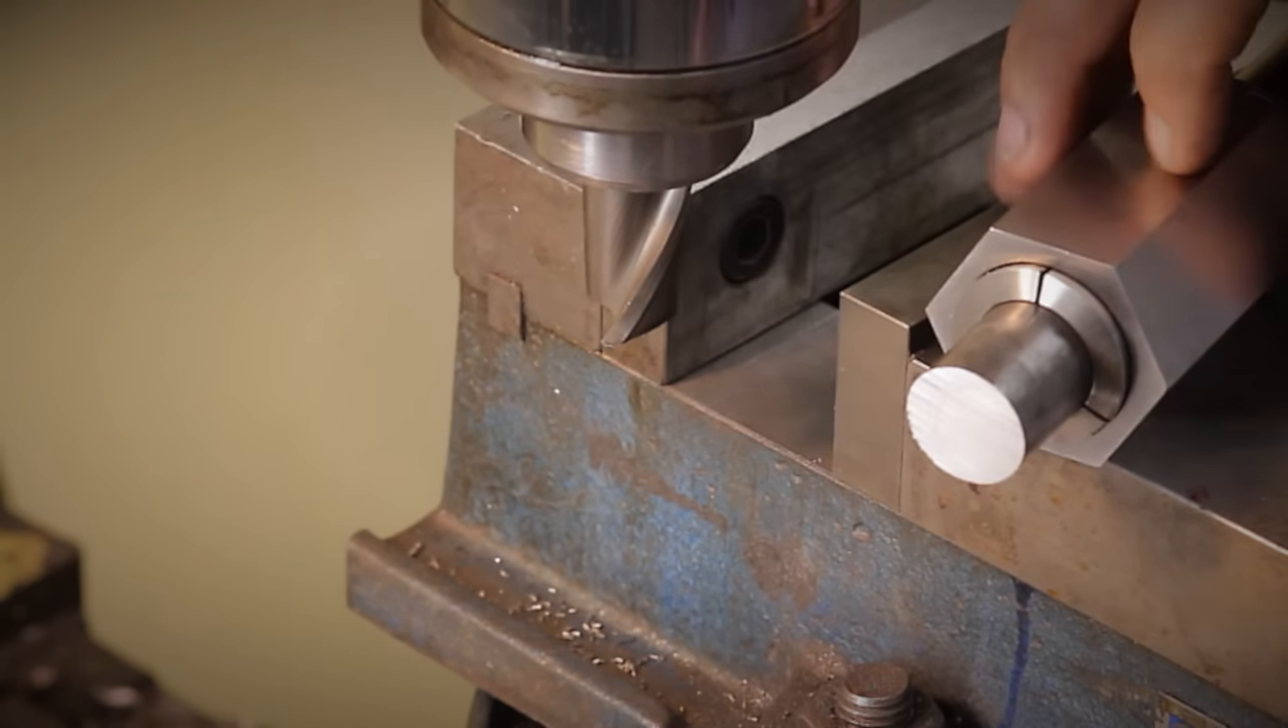I've taken the liberty to install the stock into the collet block already, just to save time.